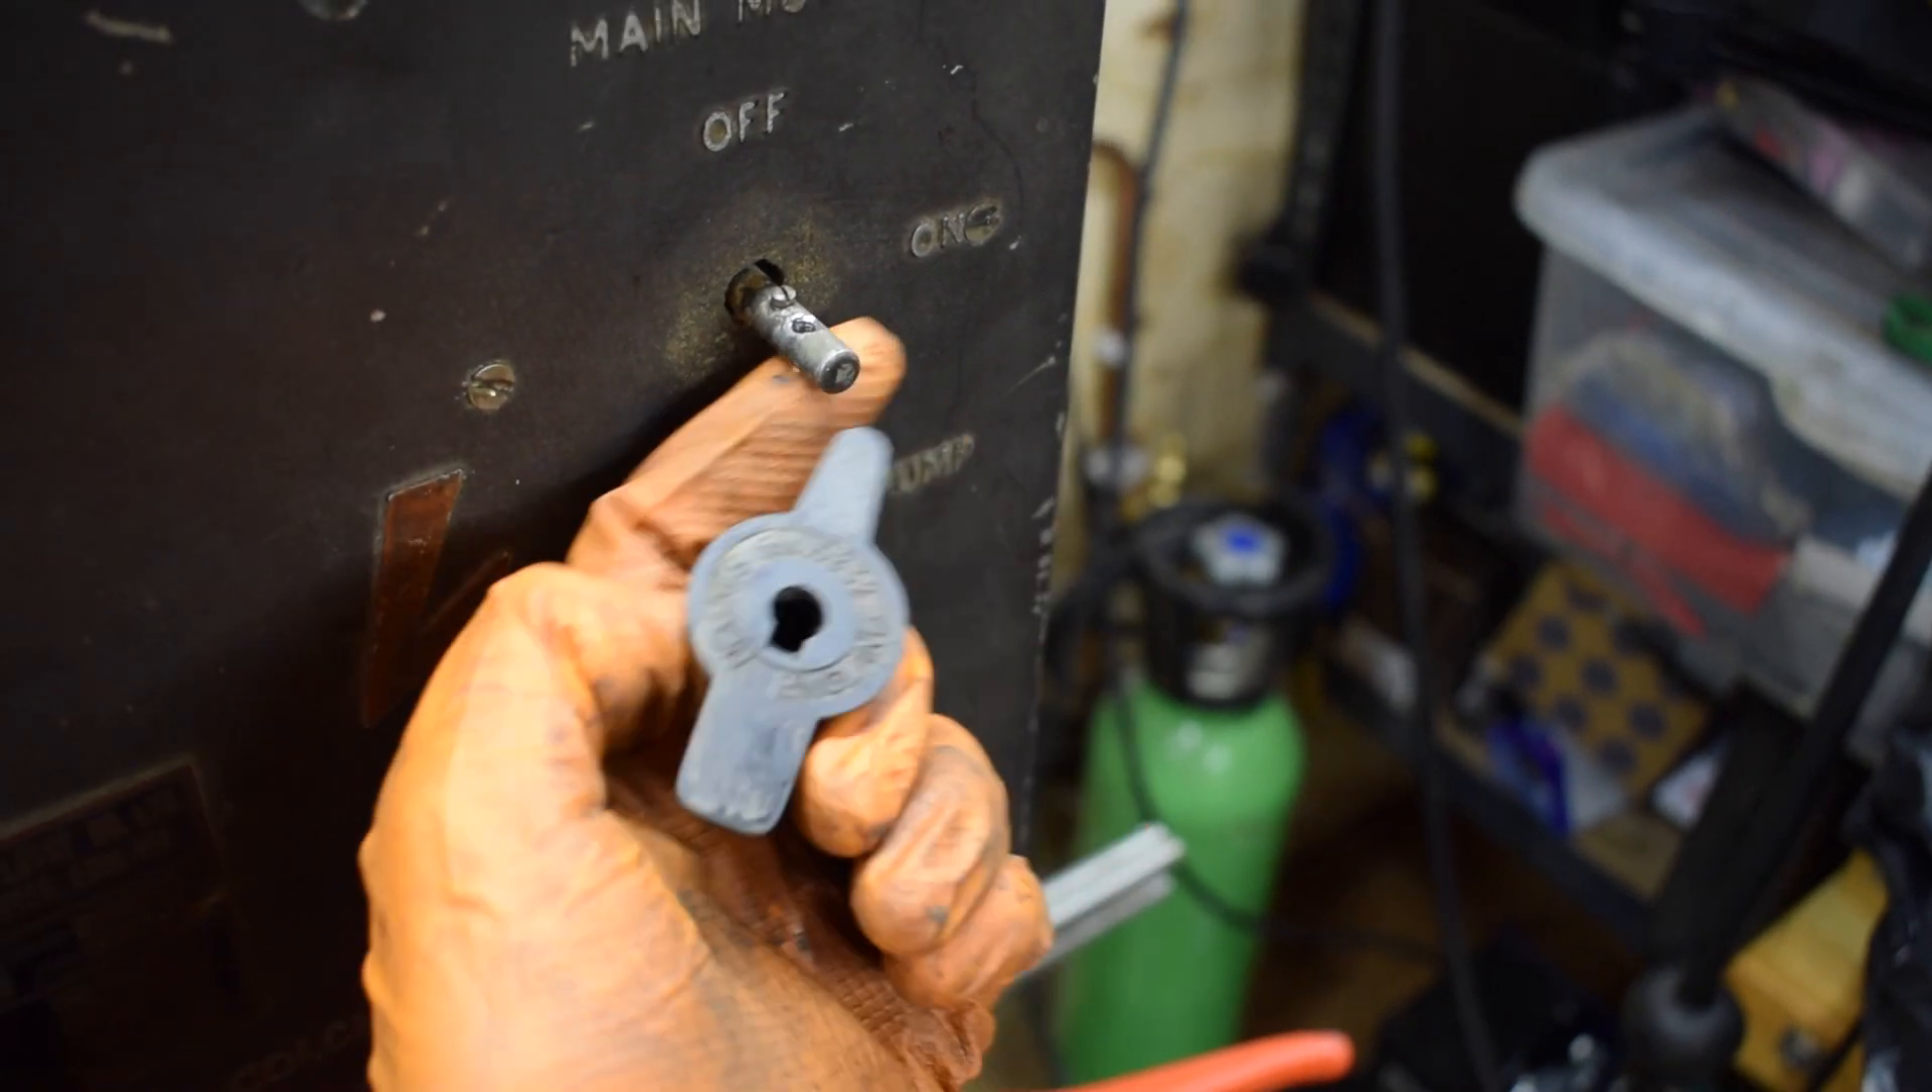So I managed to get this dial off, the switch off.